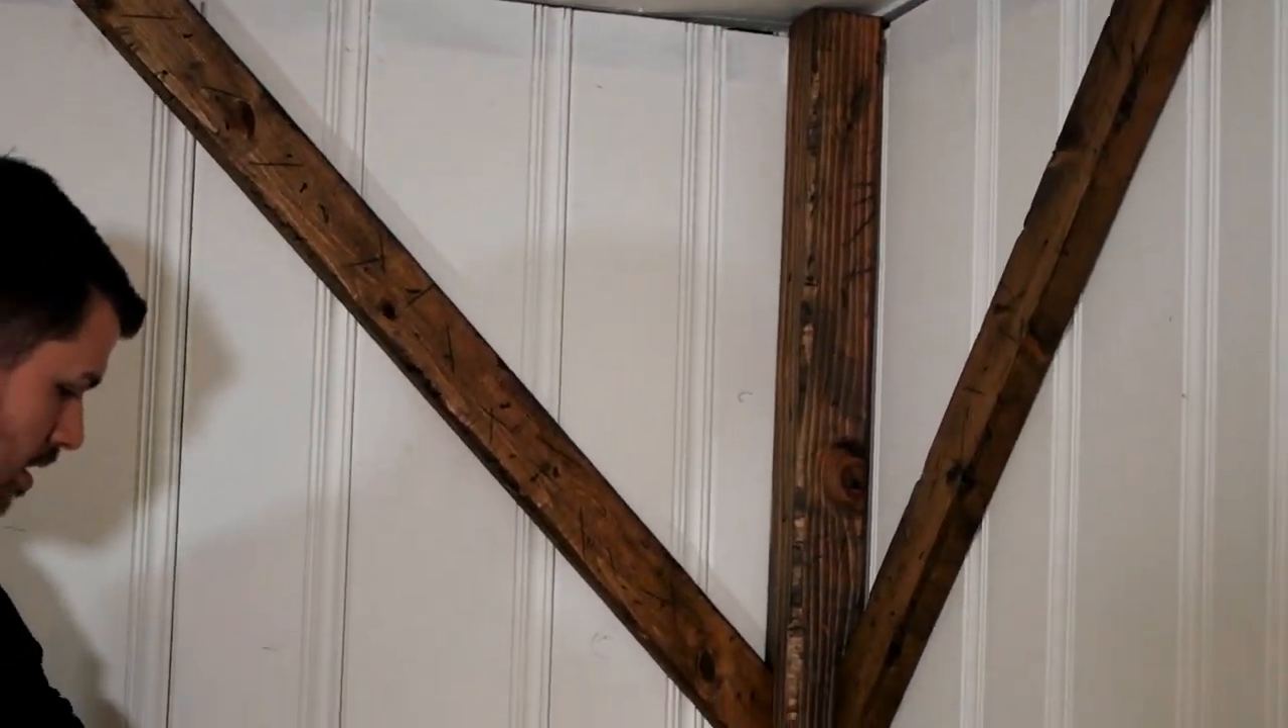All right so now we have the boards fastened in.